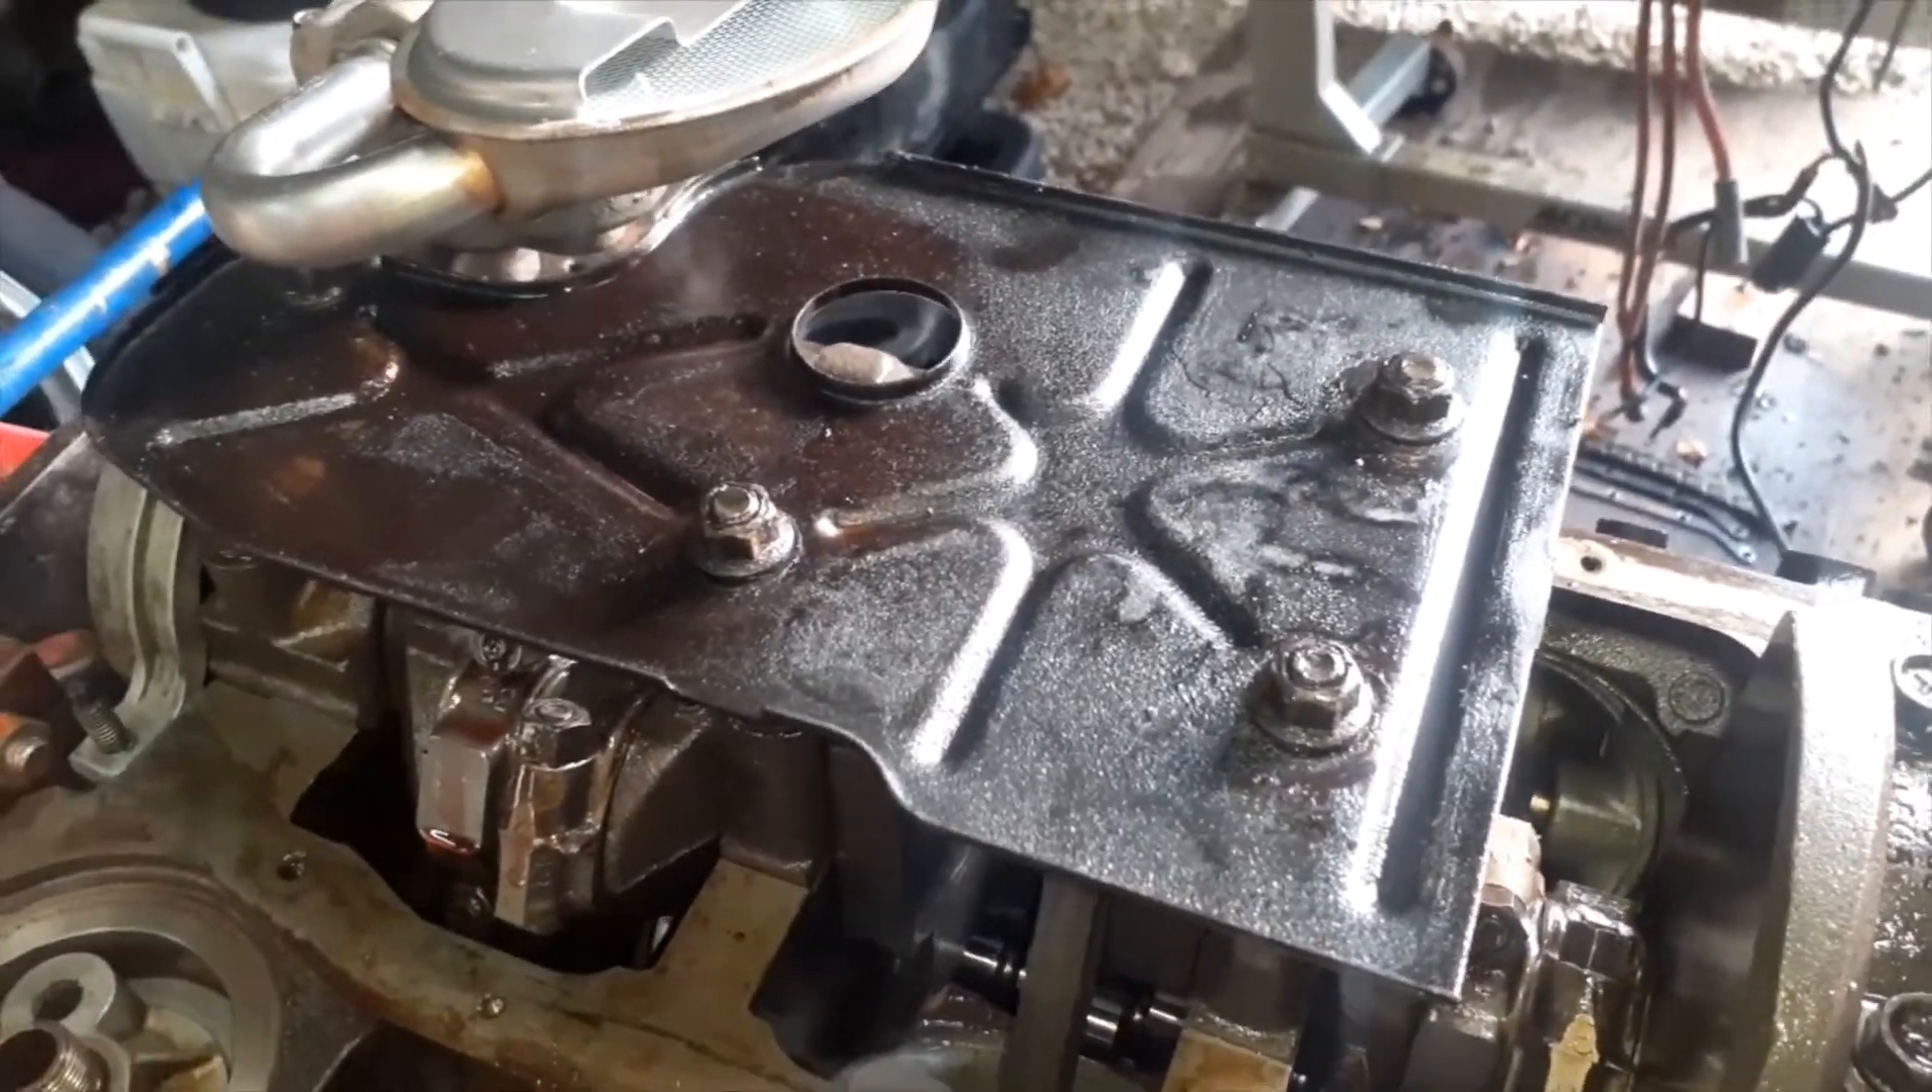Now i got the windows tray on.